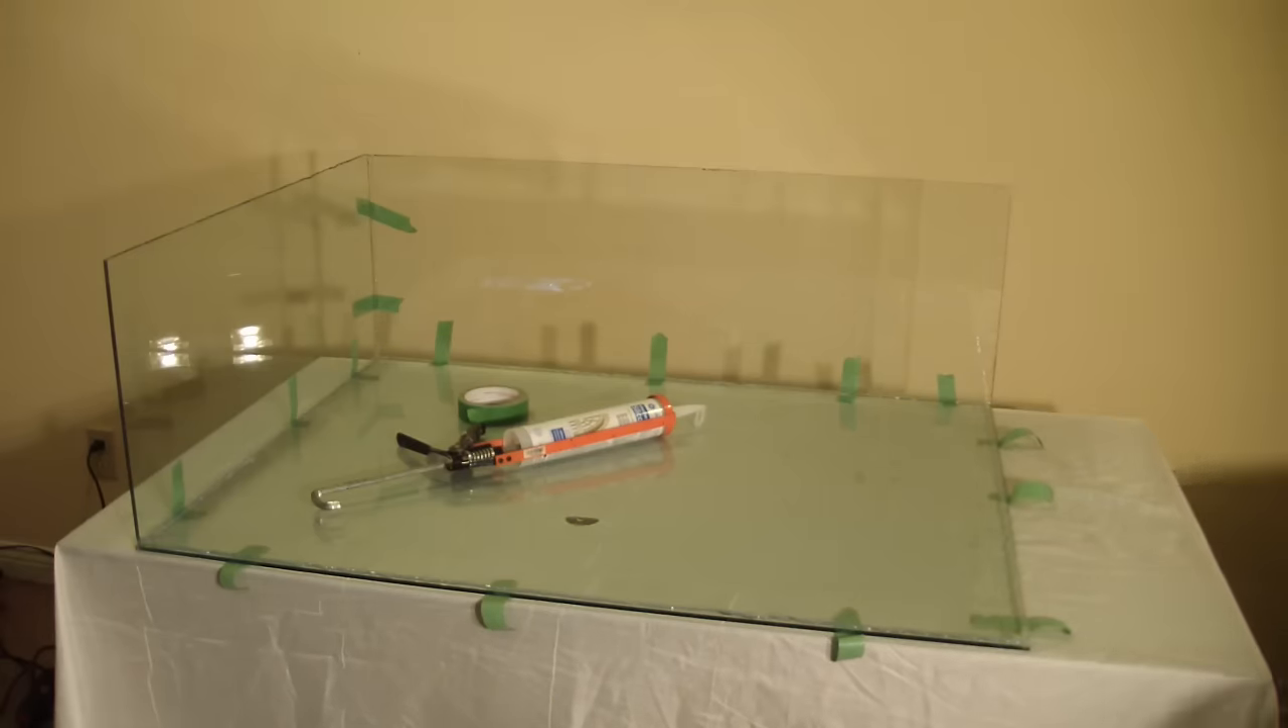Okay, we now have the side piece and the back piece on. They're kind of holding each other up at this point with the silicone as well as the tape.